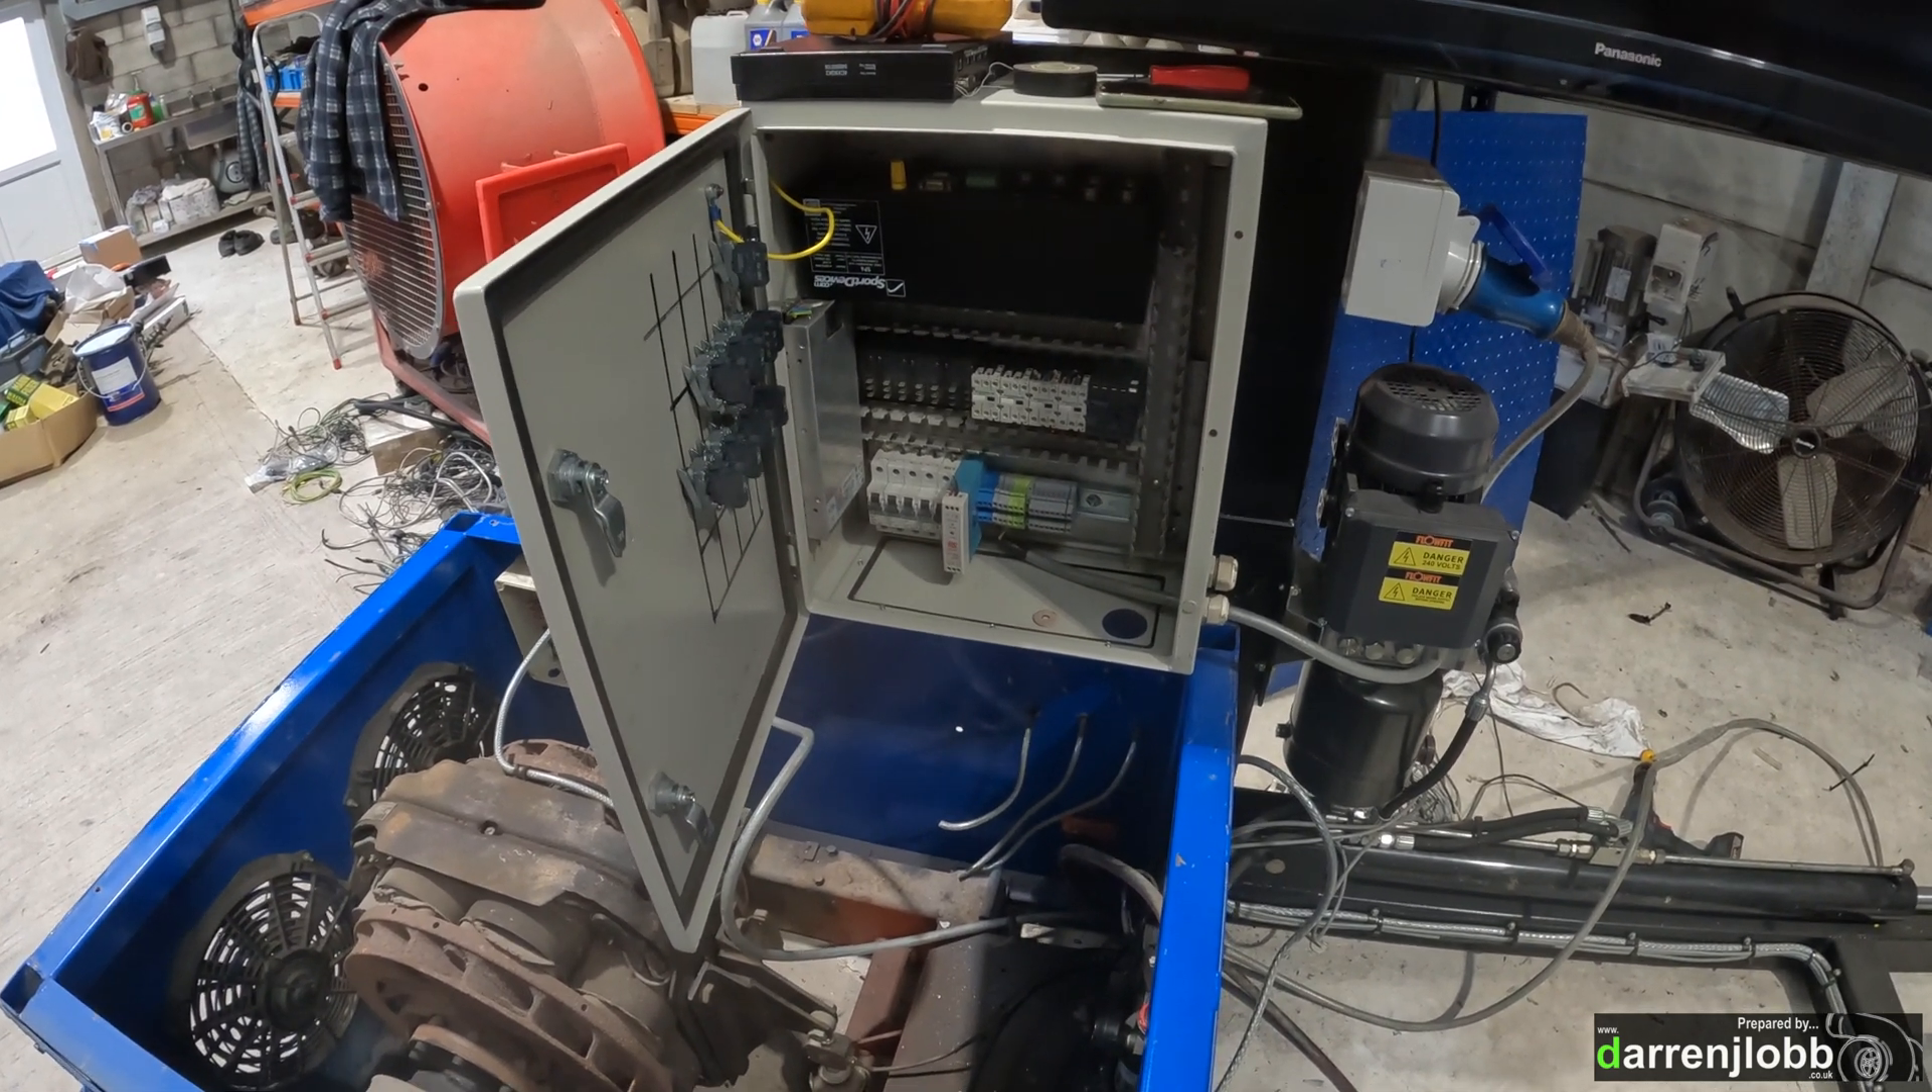Right okay guys um you can see we've got the control box mounted on the frame of the dyno now.